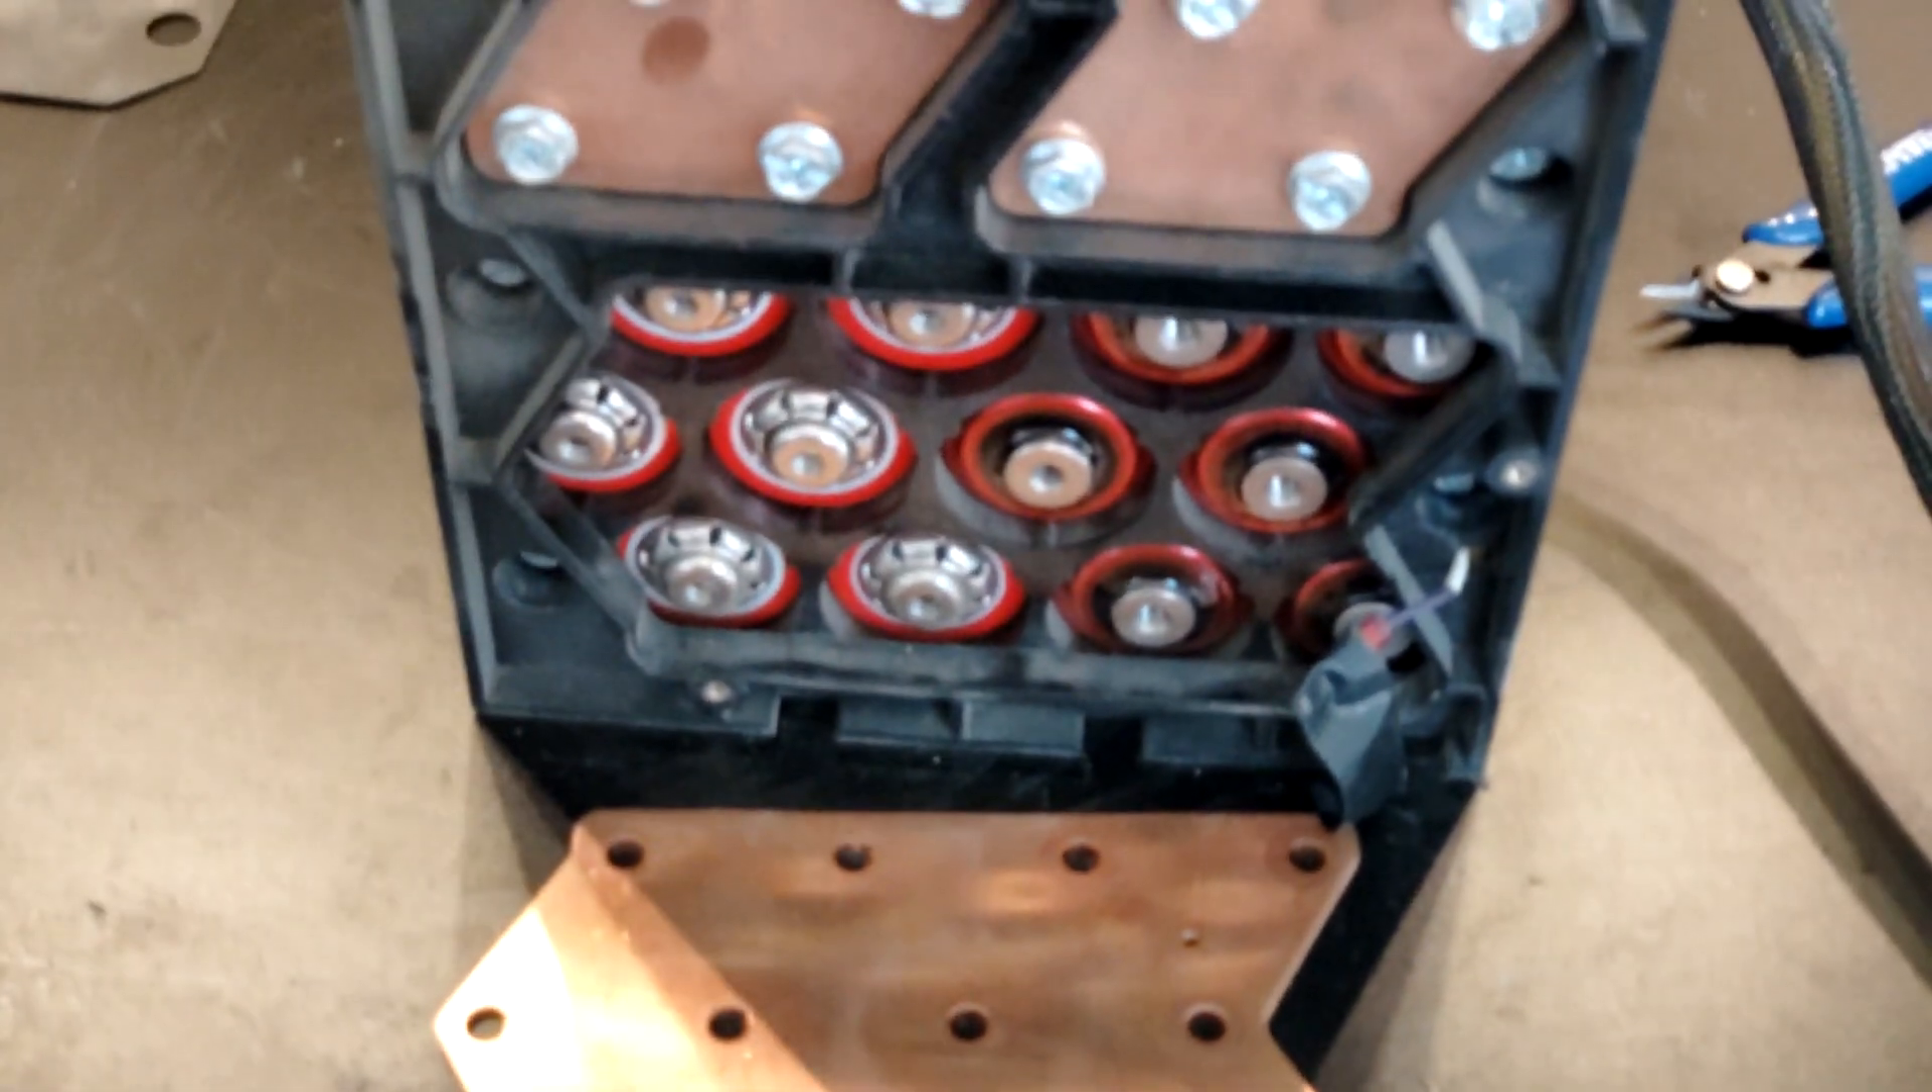All right, we got the plate off there.